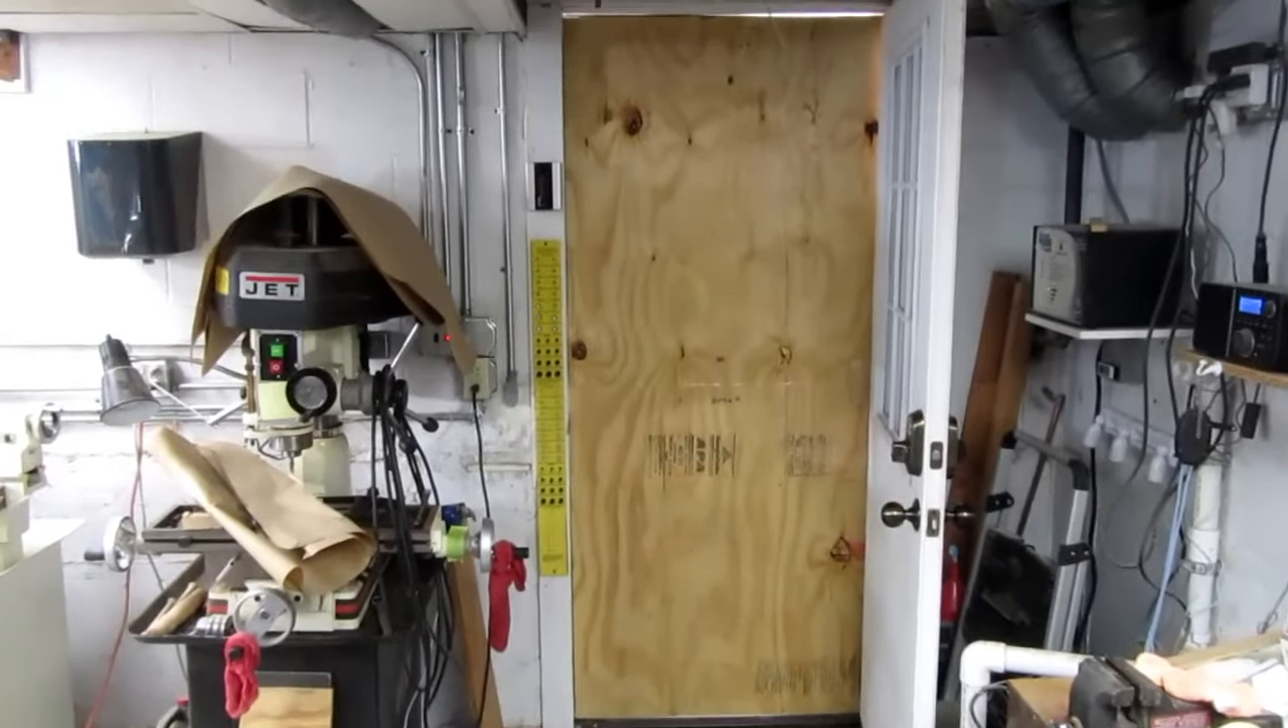I've got the board cut in half the plywood sheet rather and Trimmed to fit in the door frame nicely now.